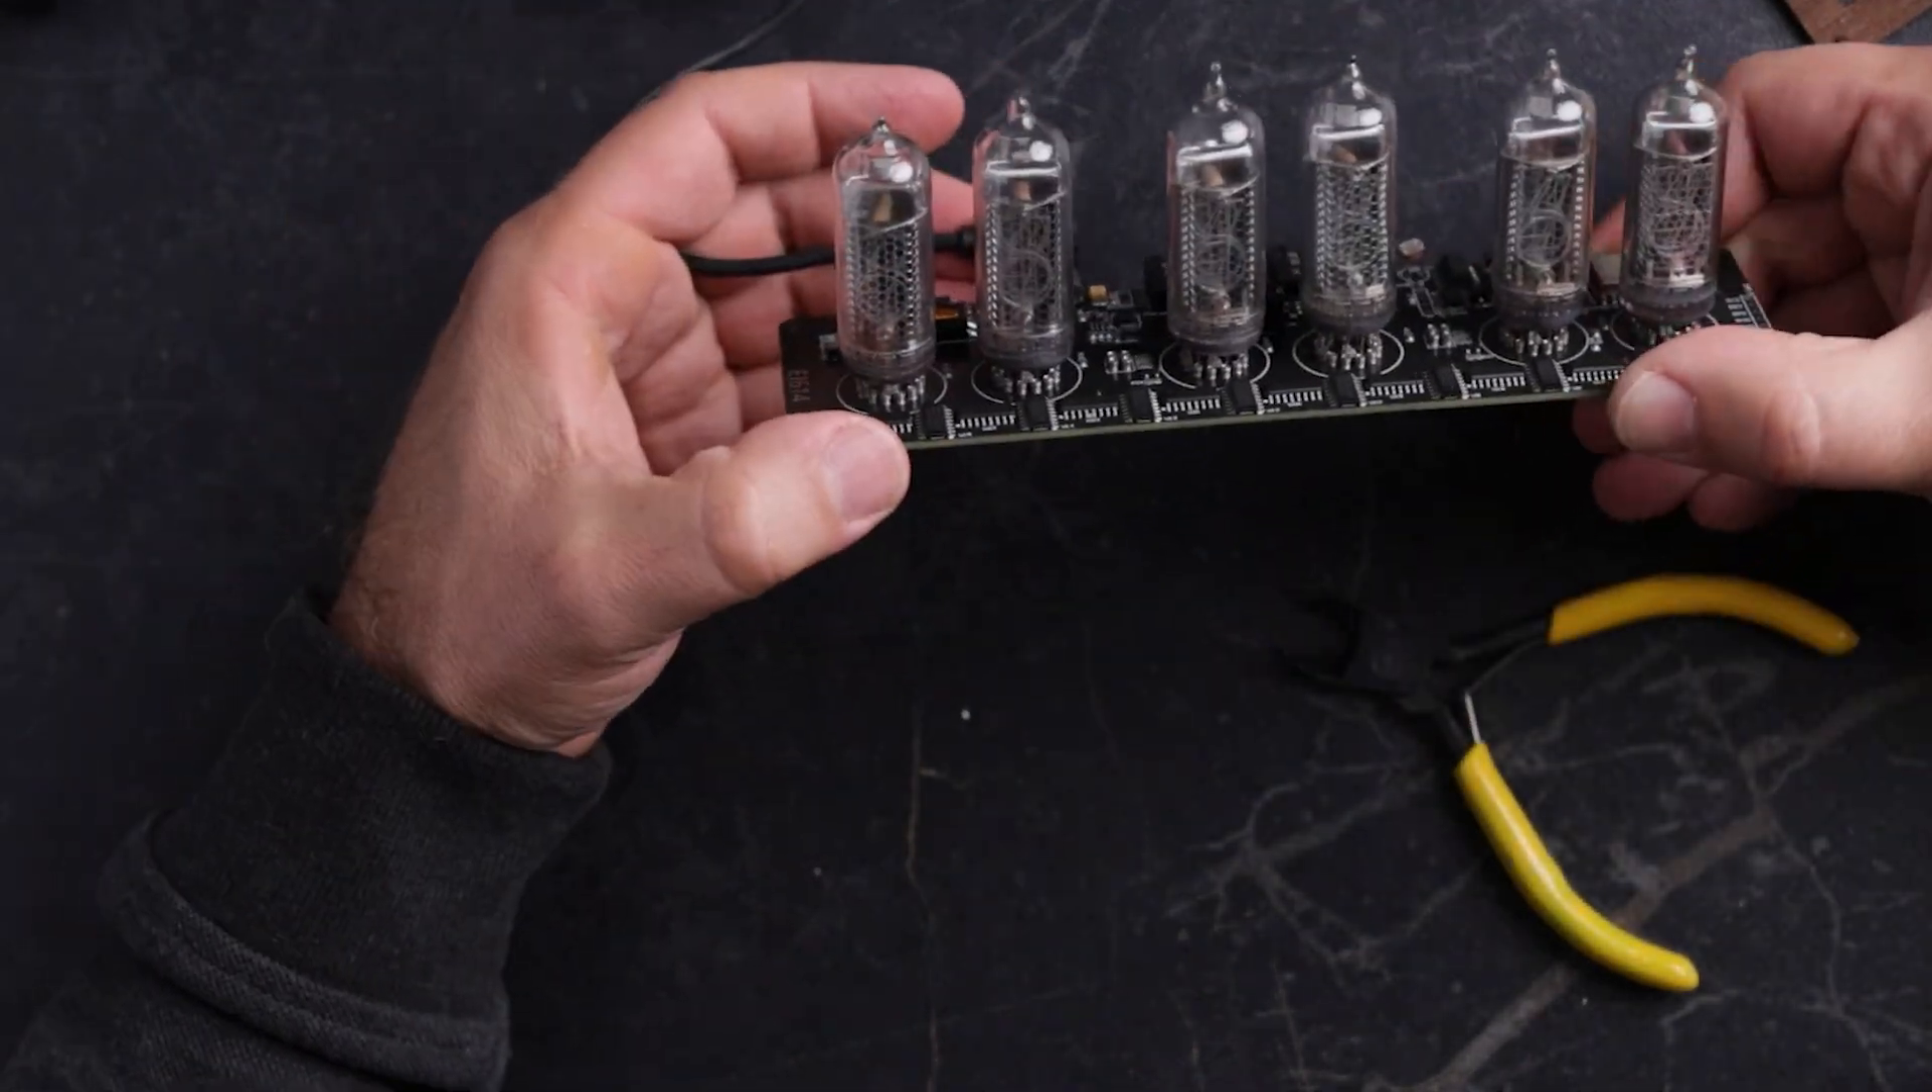So all six tubes are installed.